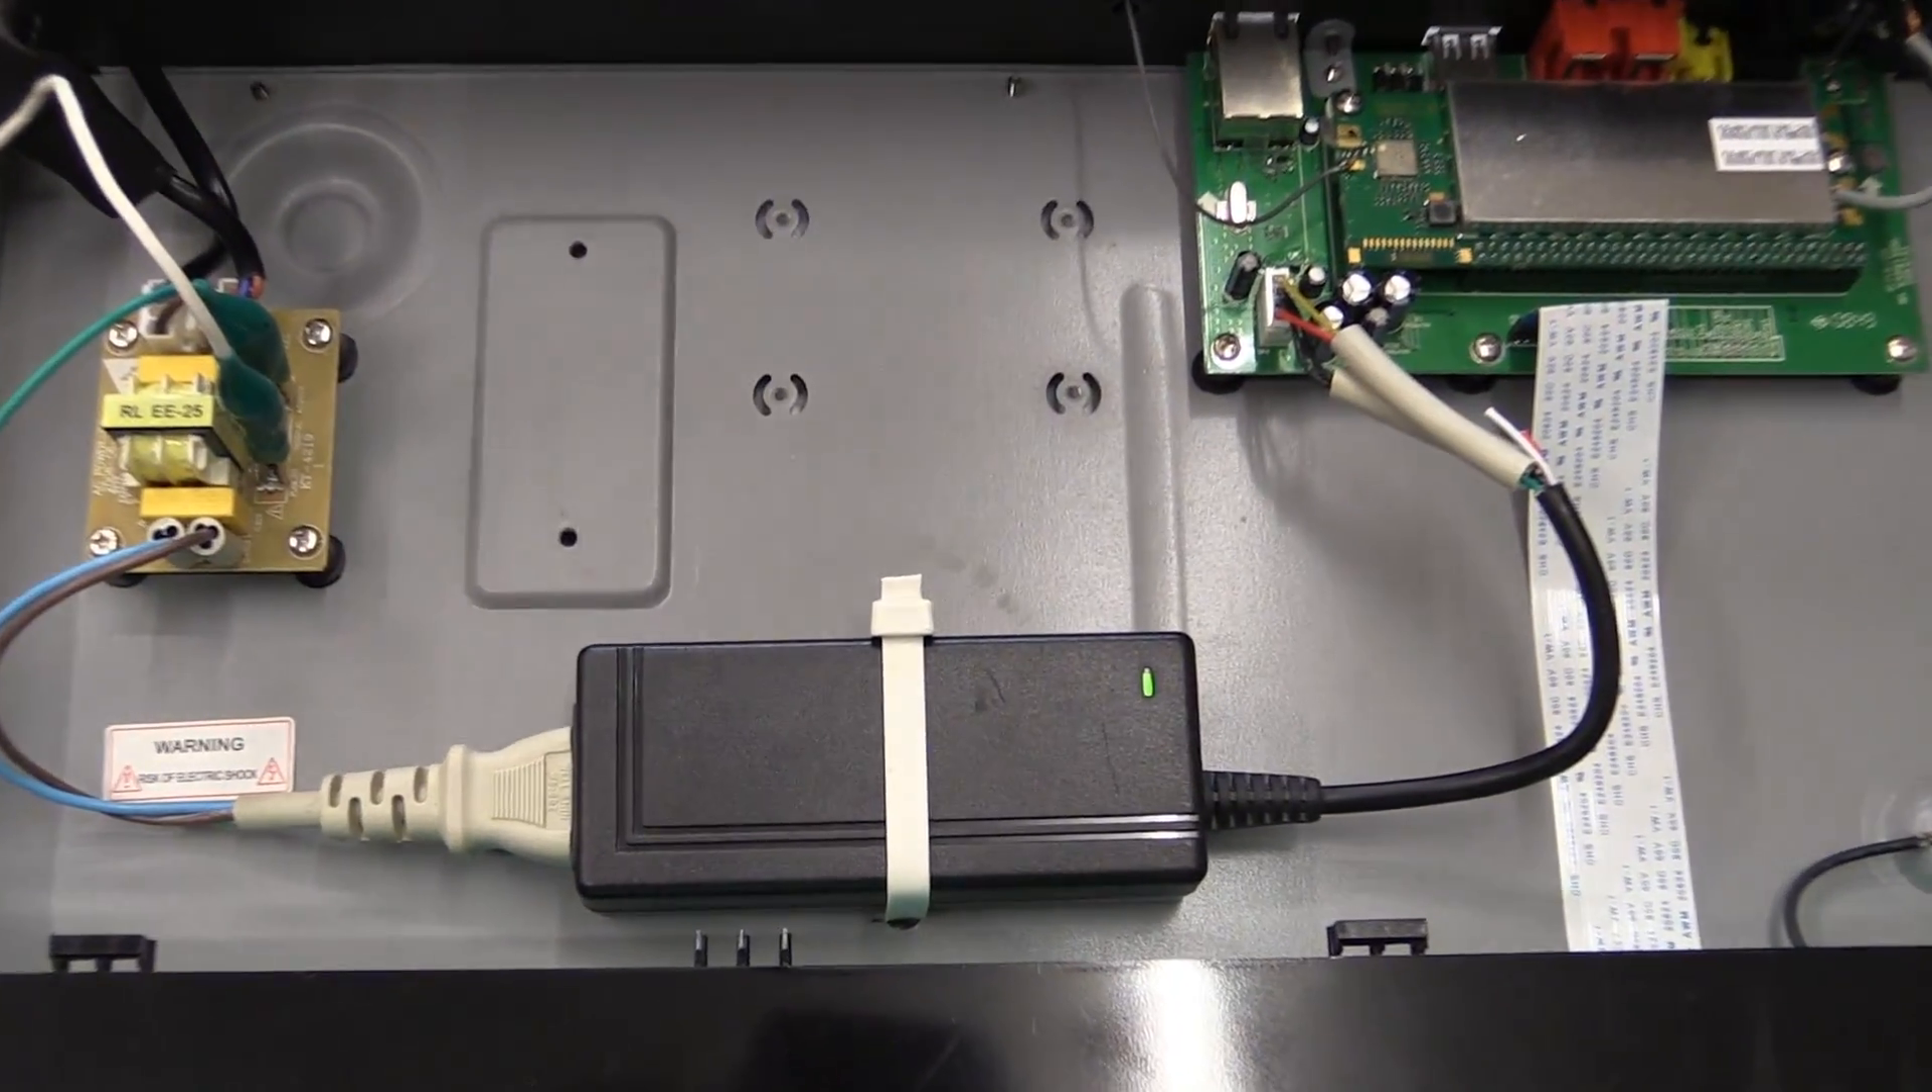The transformer and linear power supply are all gone, and as you can see, I have the switch mode power supply hooked up and secured in place using a high -tech cable tie.